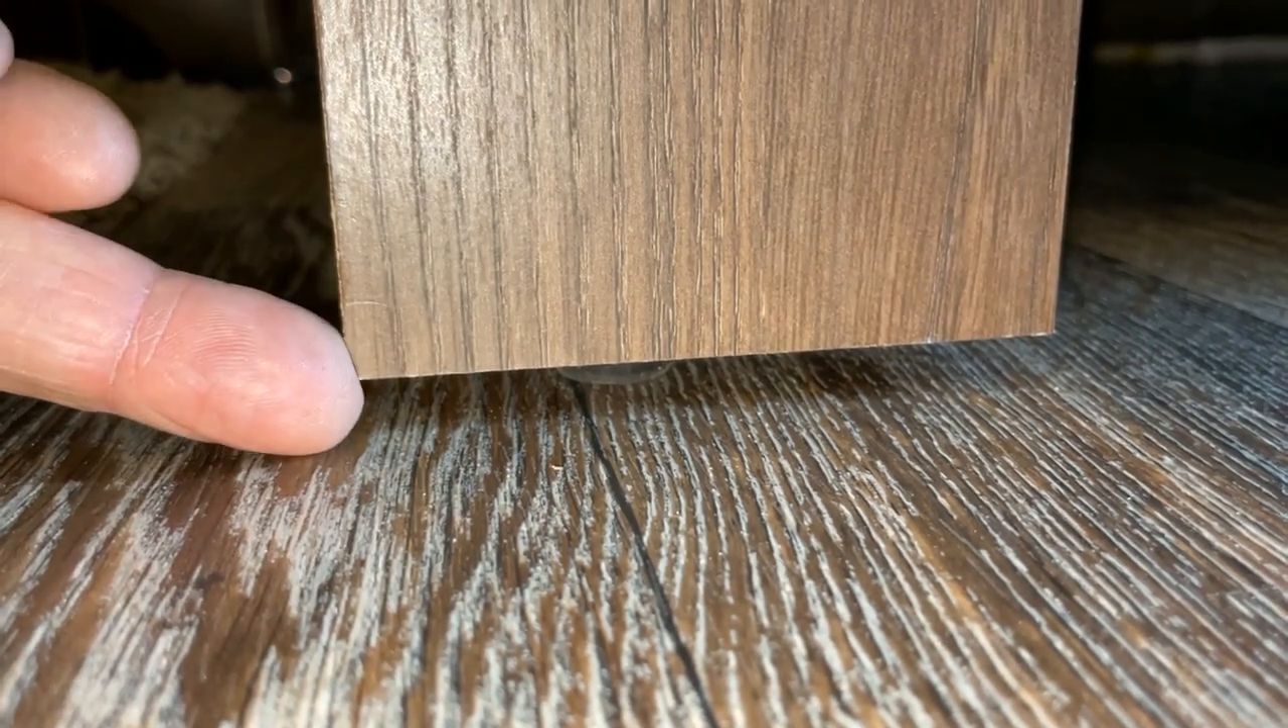Now that you're down here you can see there's a pretty good gap here.